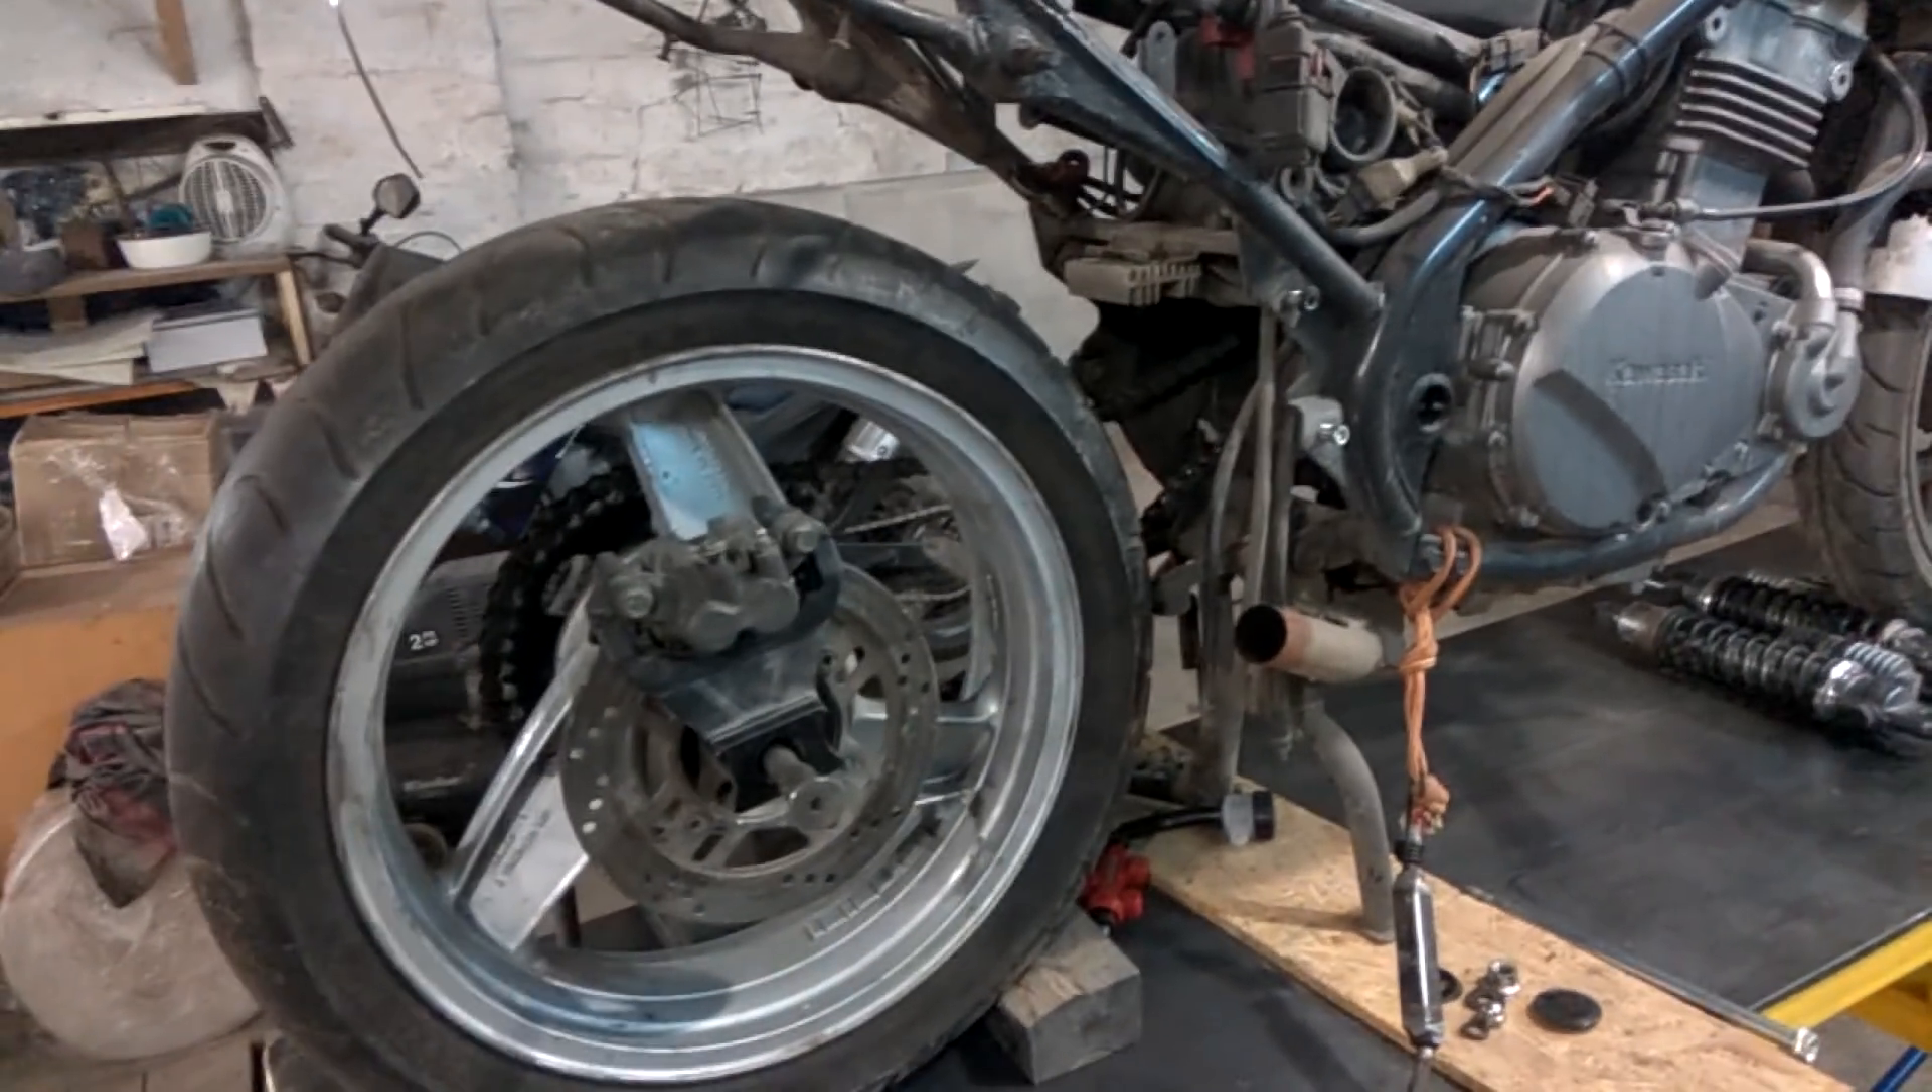Ну вот собственно разобрал заднюю часть накинул колесо чтобы посмотреть прикинуть что будет.